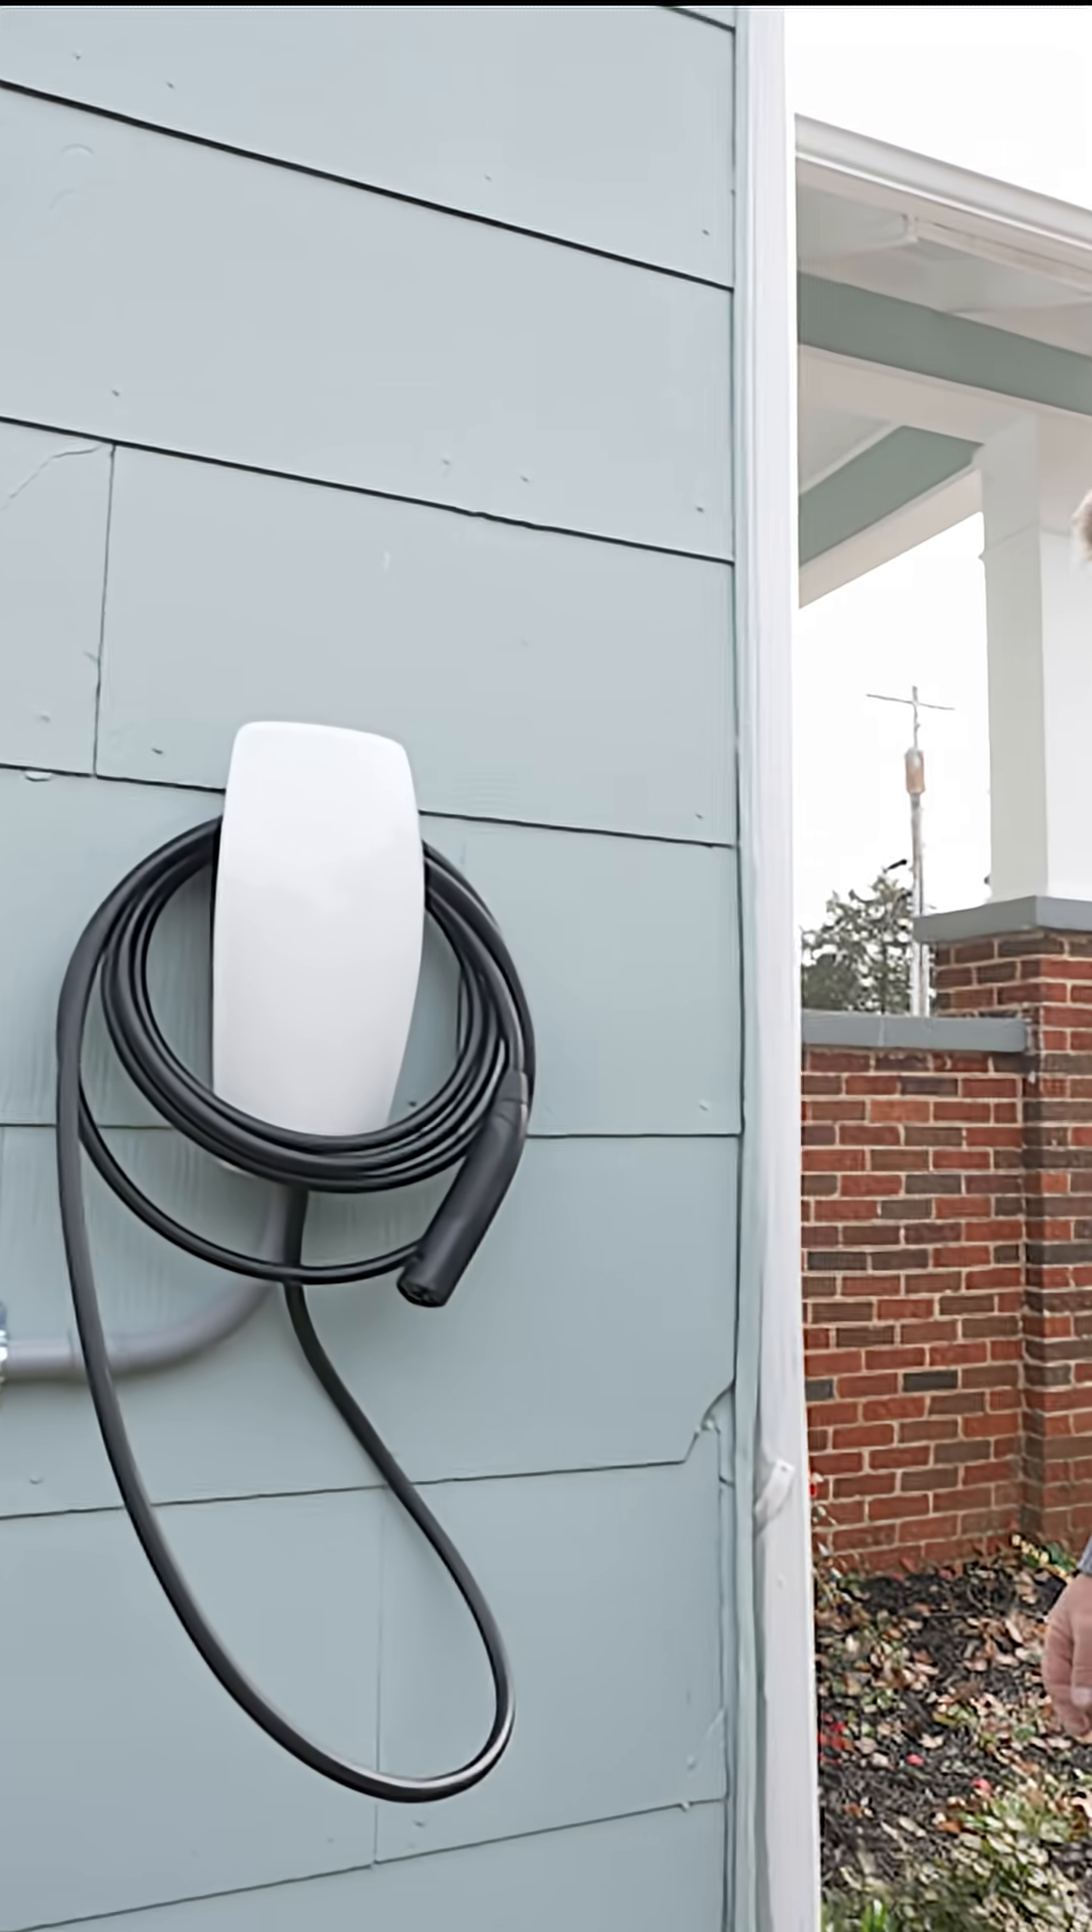All right so we're finally done the charger is installed.